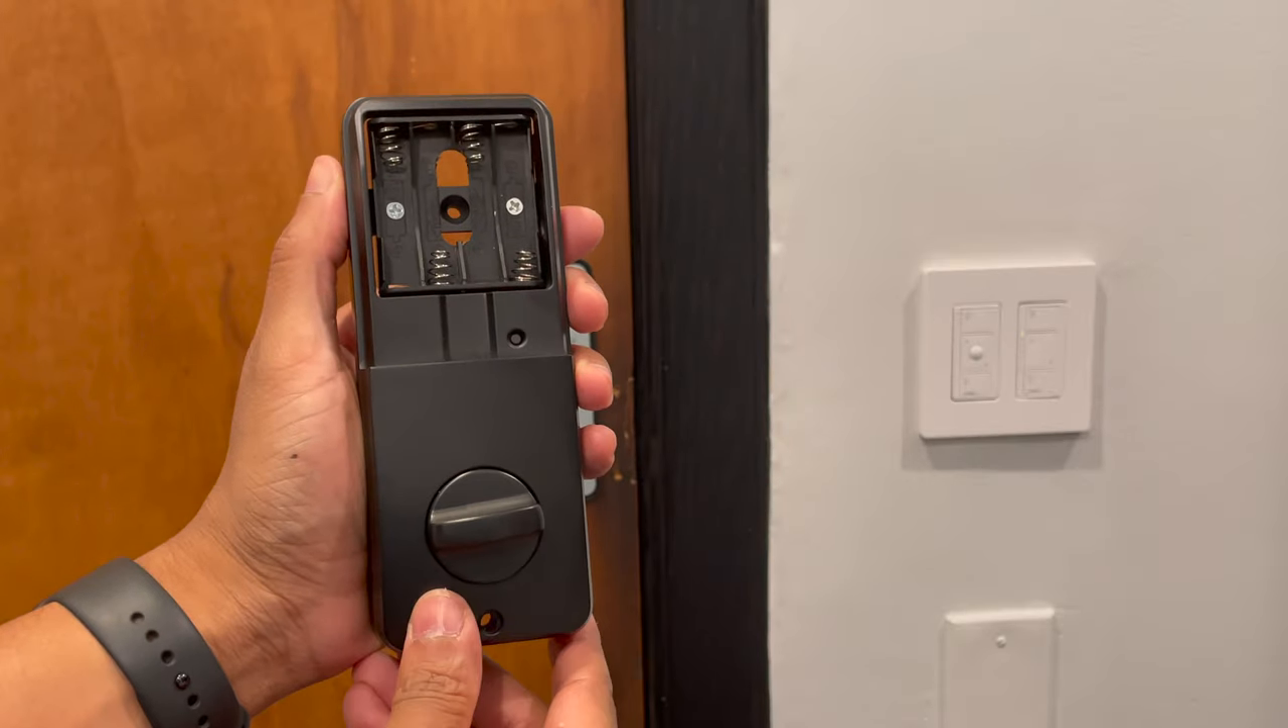As you can see, I removed the cover, which goes over the batteries.